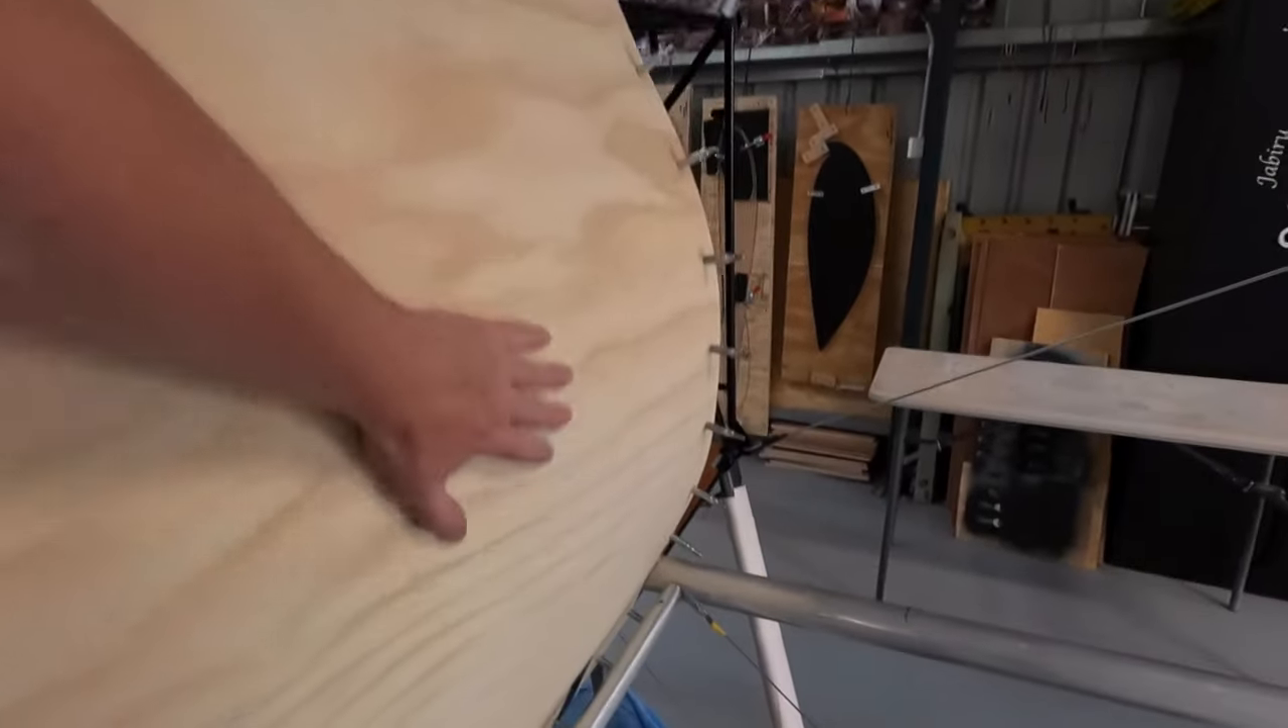Got these panels on.